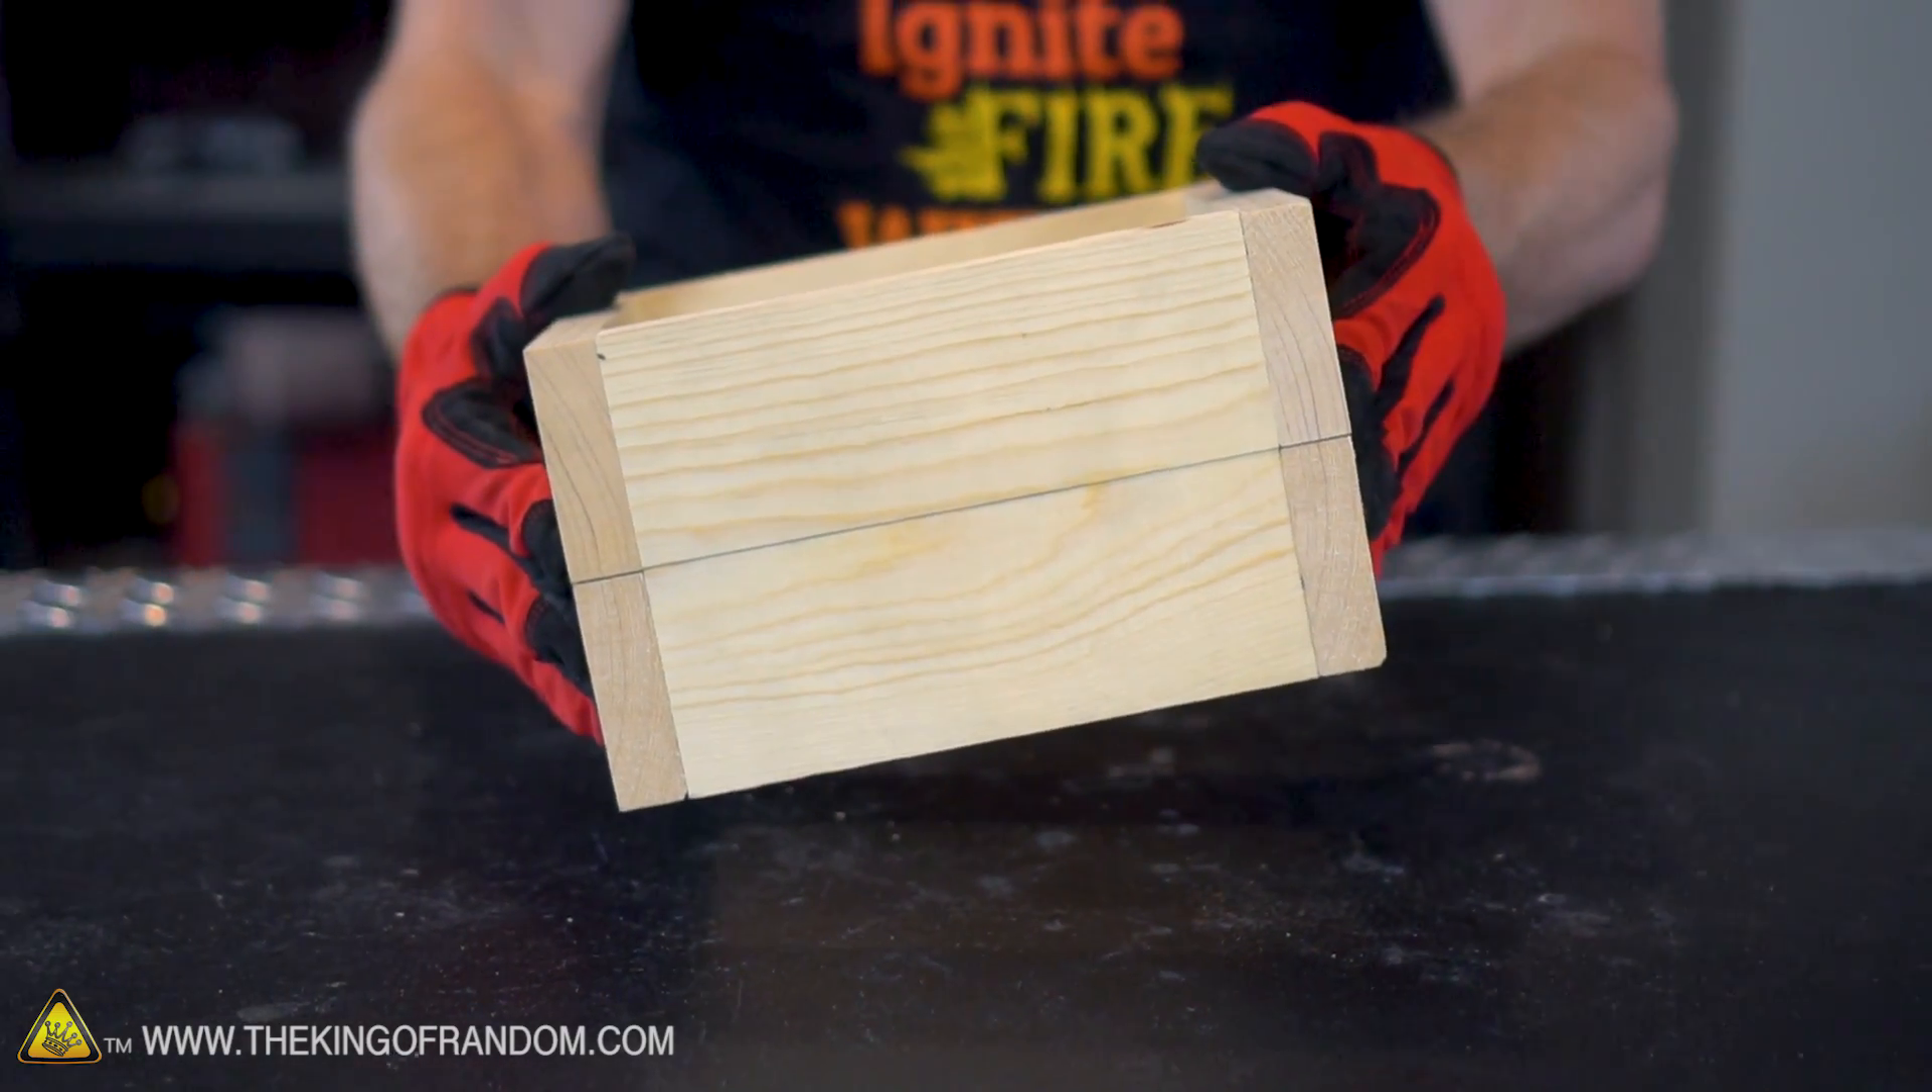I went ahead and drill the pilot holes In each of the four corners and added a screw to bind them down tightly and now we have two nearly identical wooden frames that fit together Just about perfectly.